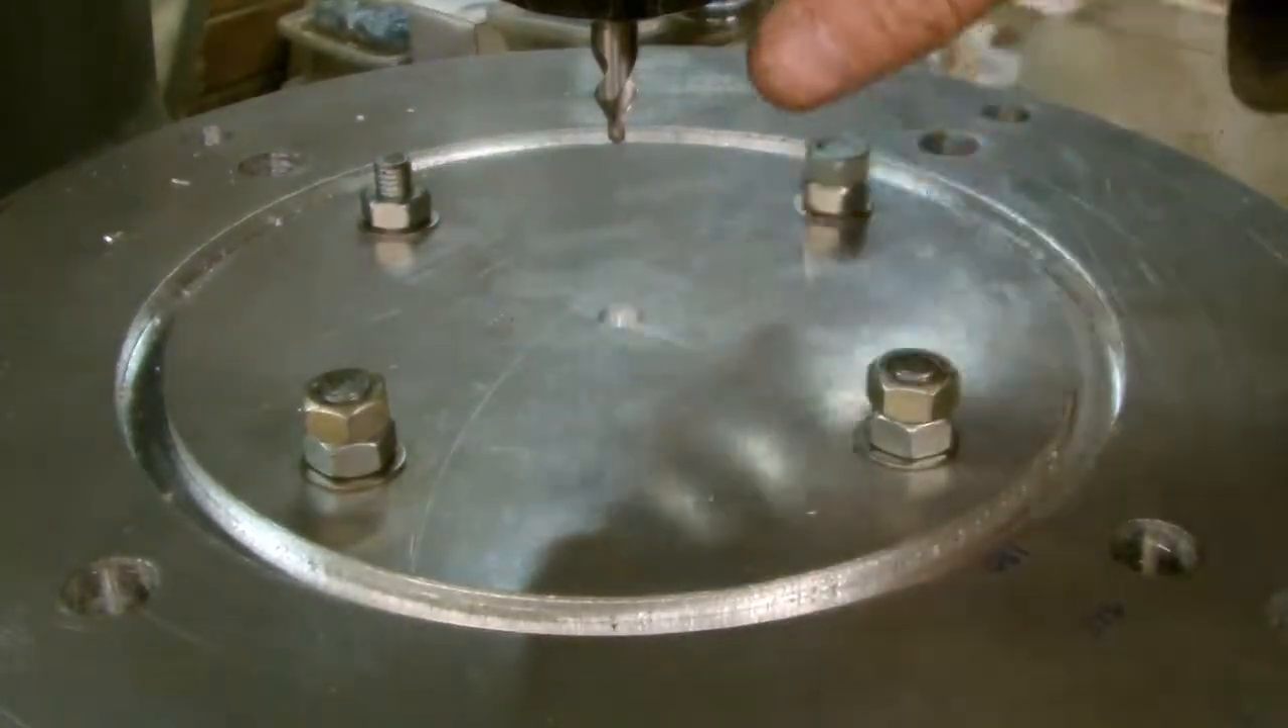I've got the motor plate mounted back on the rotary table.